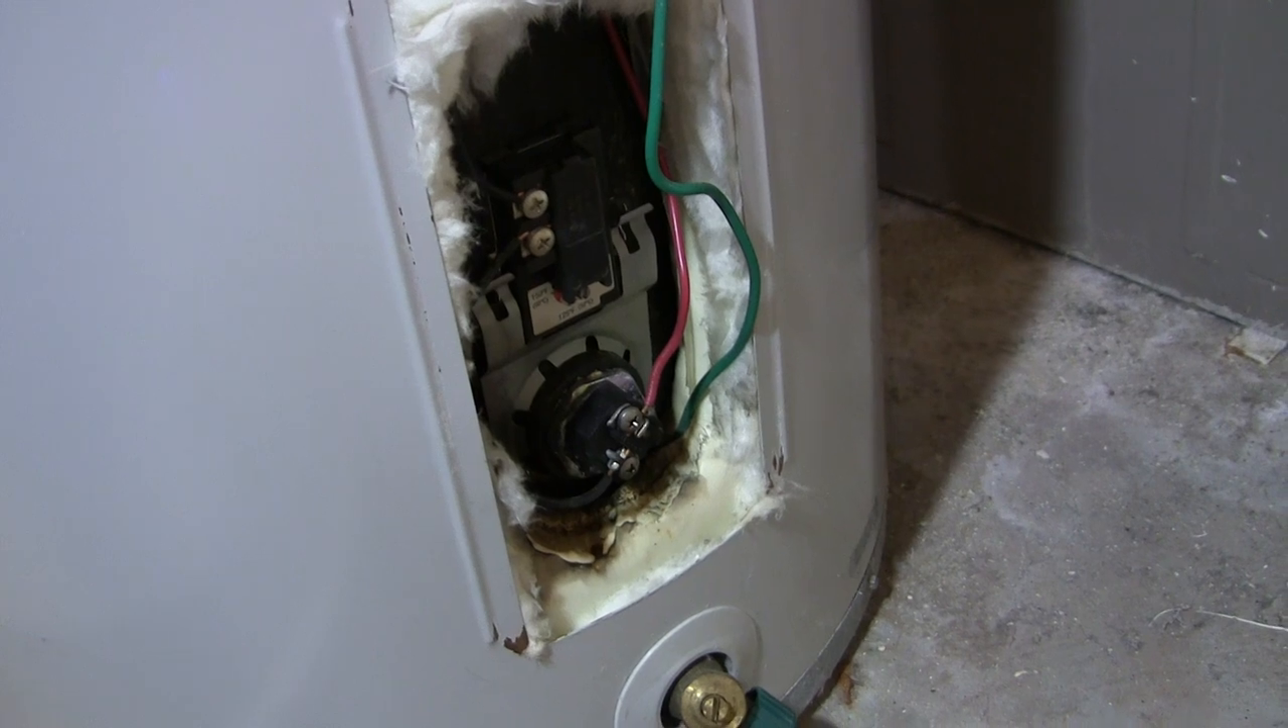I've got the lower cover off so i've already pulled that and we're gonna go through the whole procedure of changing this thing.